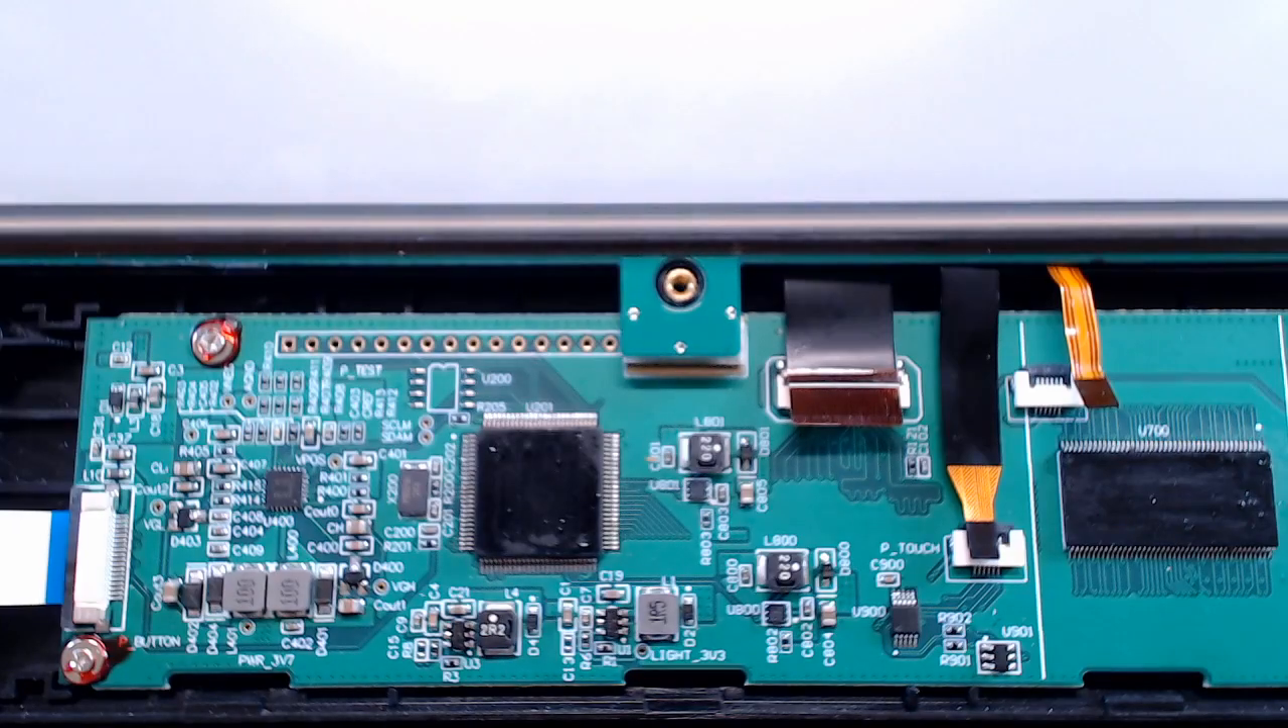Now that the panel has been removed and the PCB is exposed let's take a closer look at what we have here.